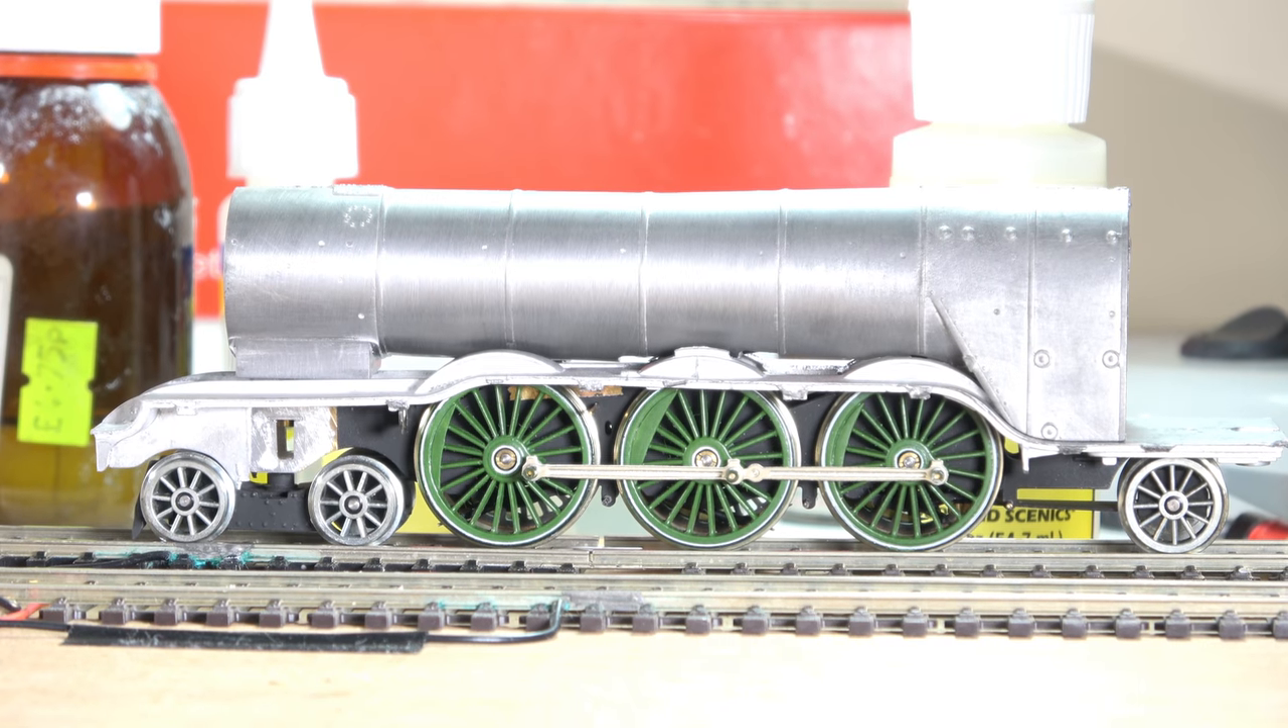I couldn't resist putting the body on and putting the bogey and the pony on as well.